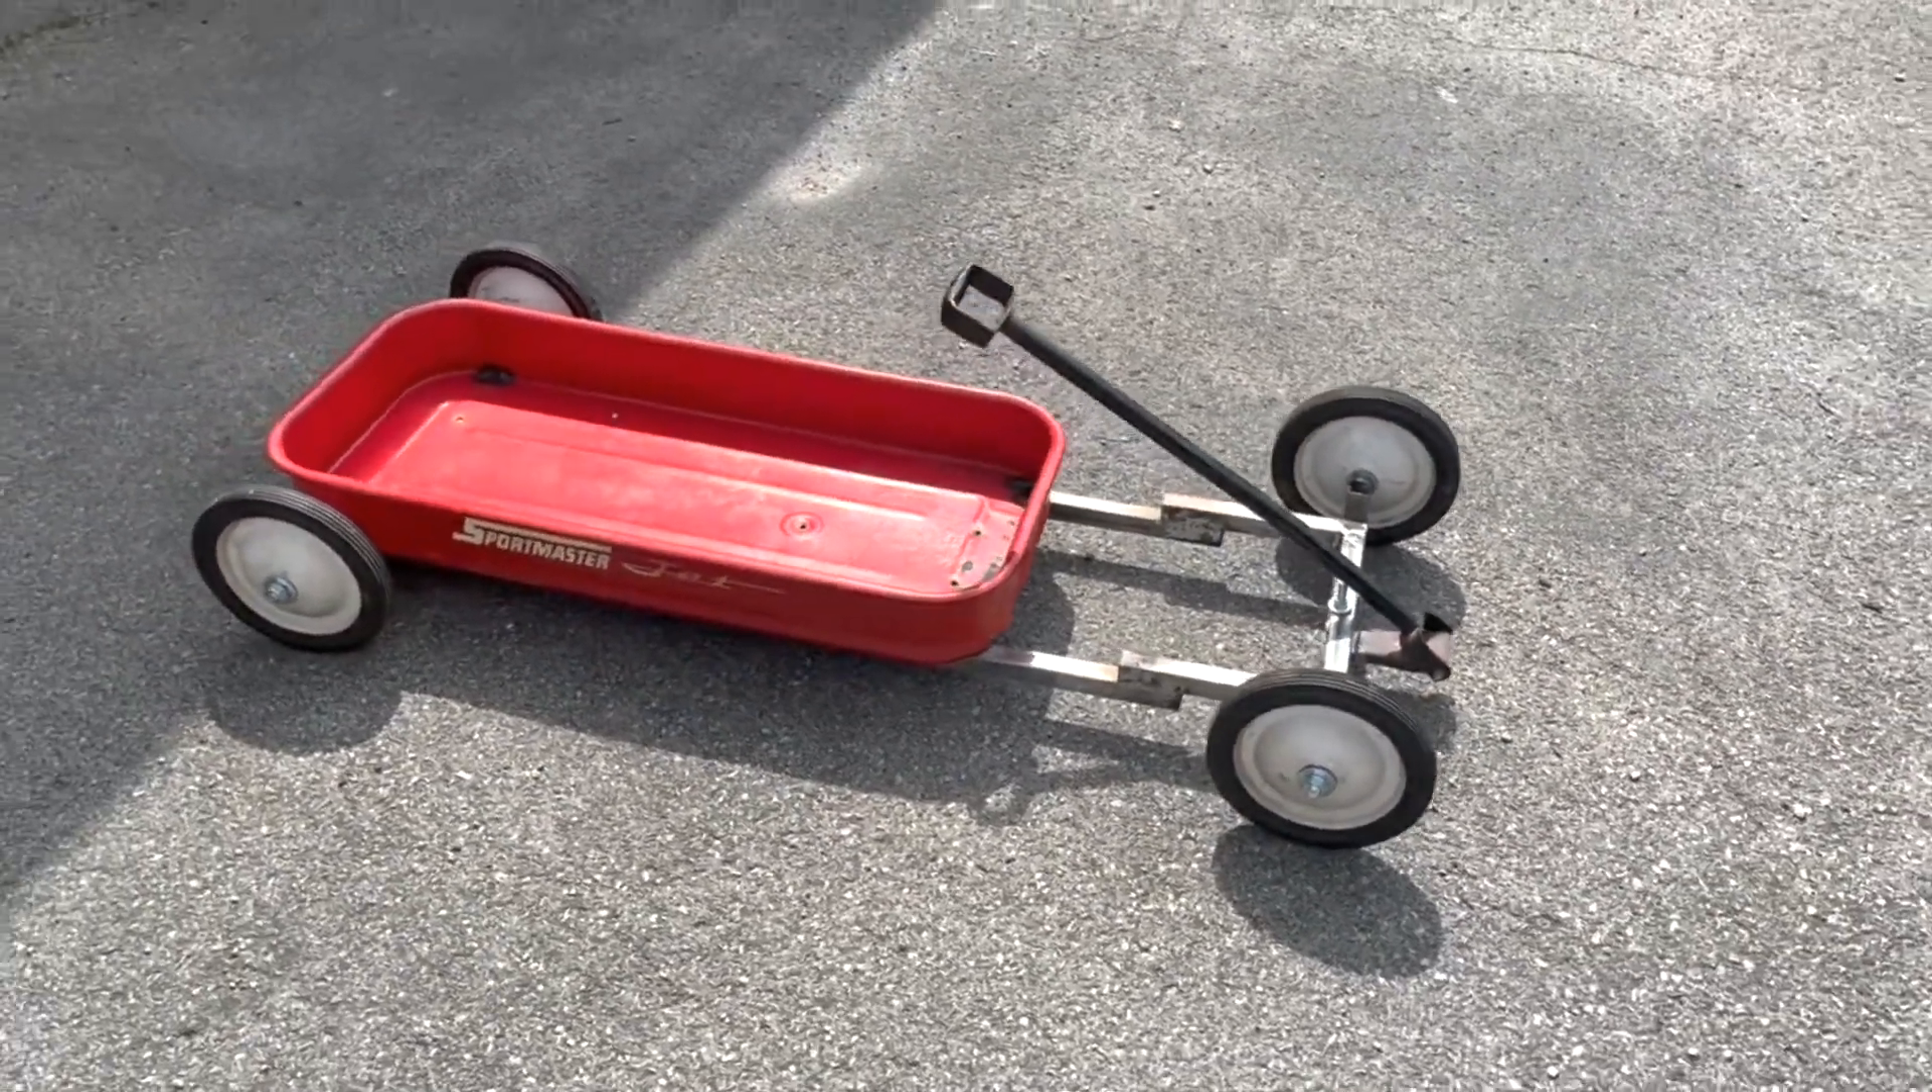As you can see the handle is attached.